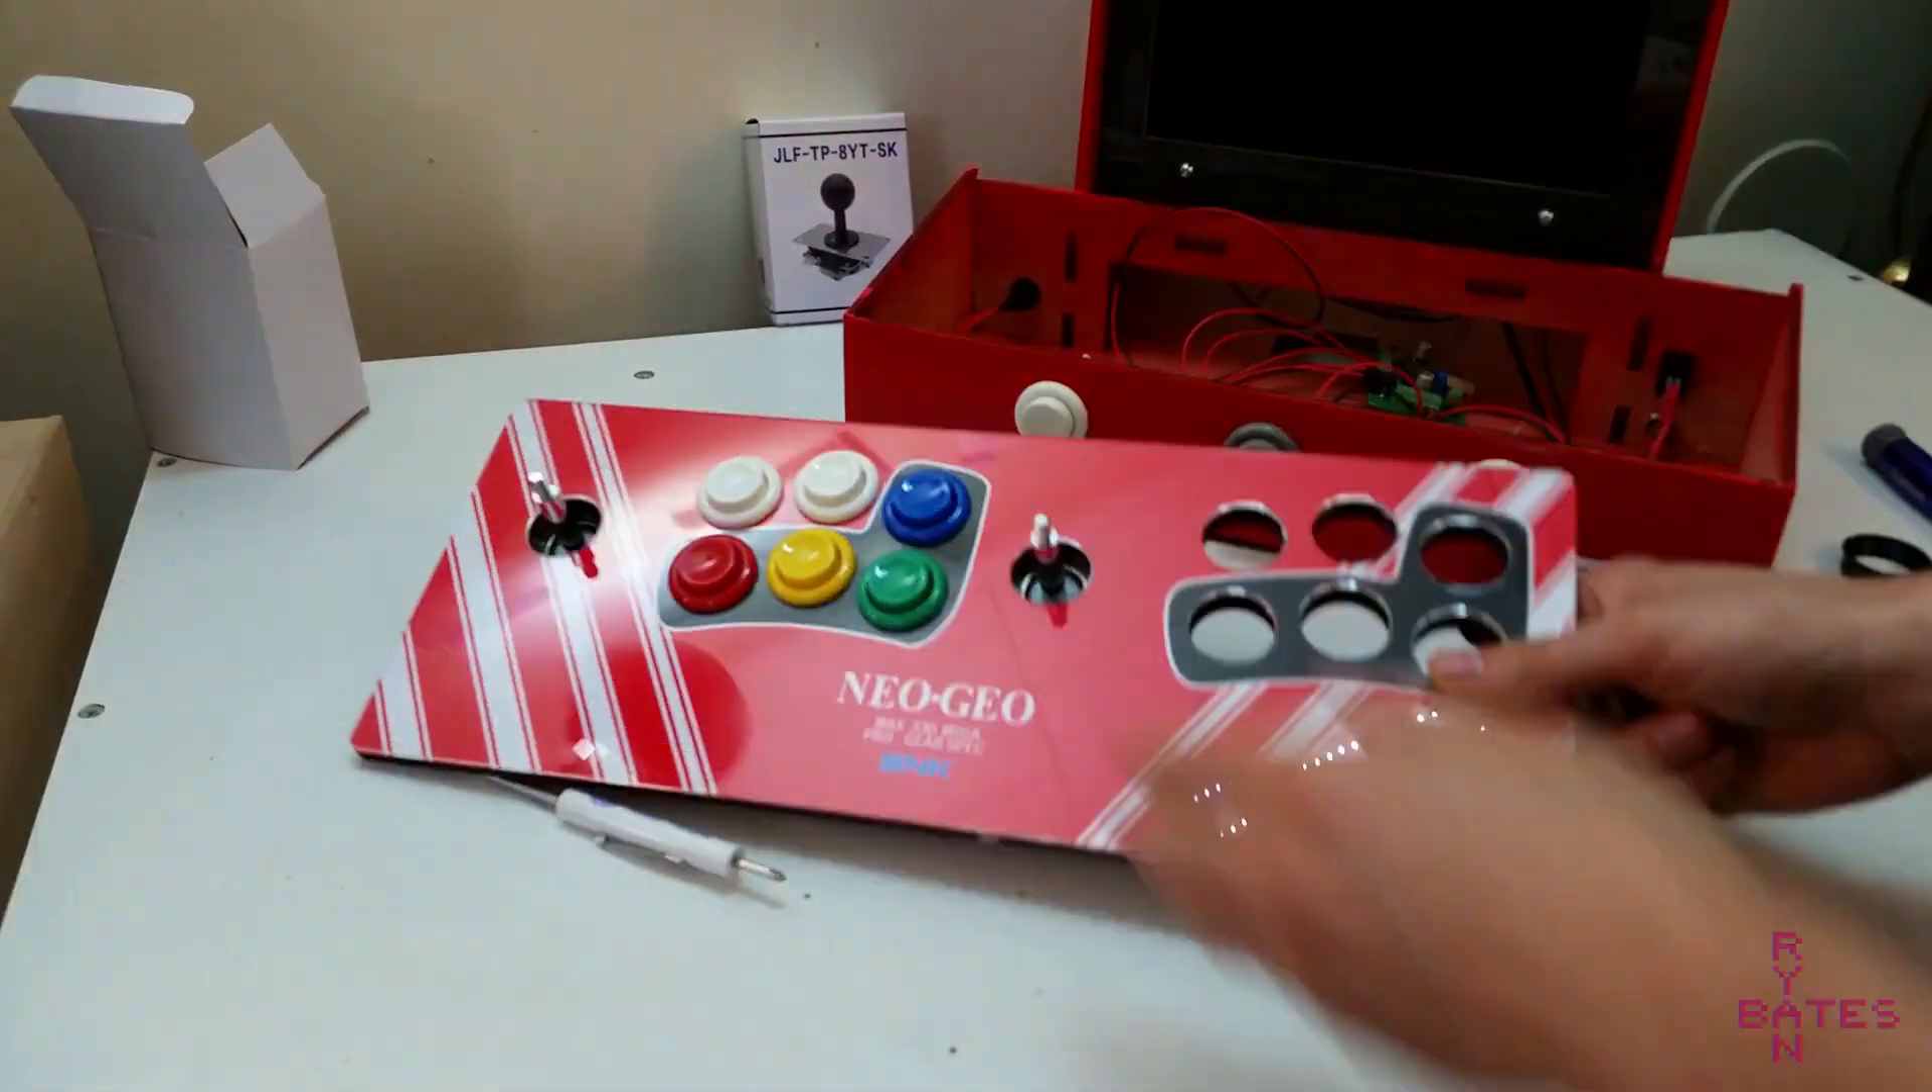I've already installed the joysticks with nuts and bolts.